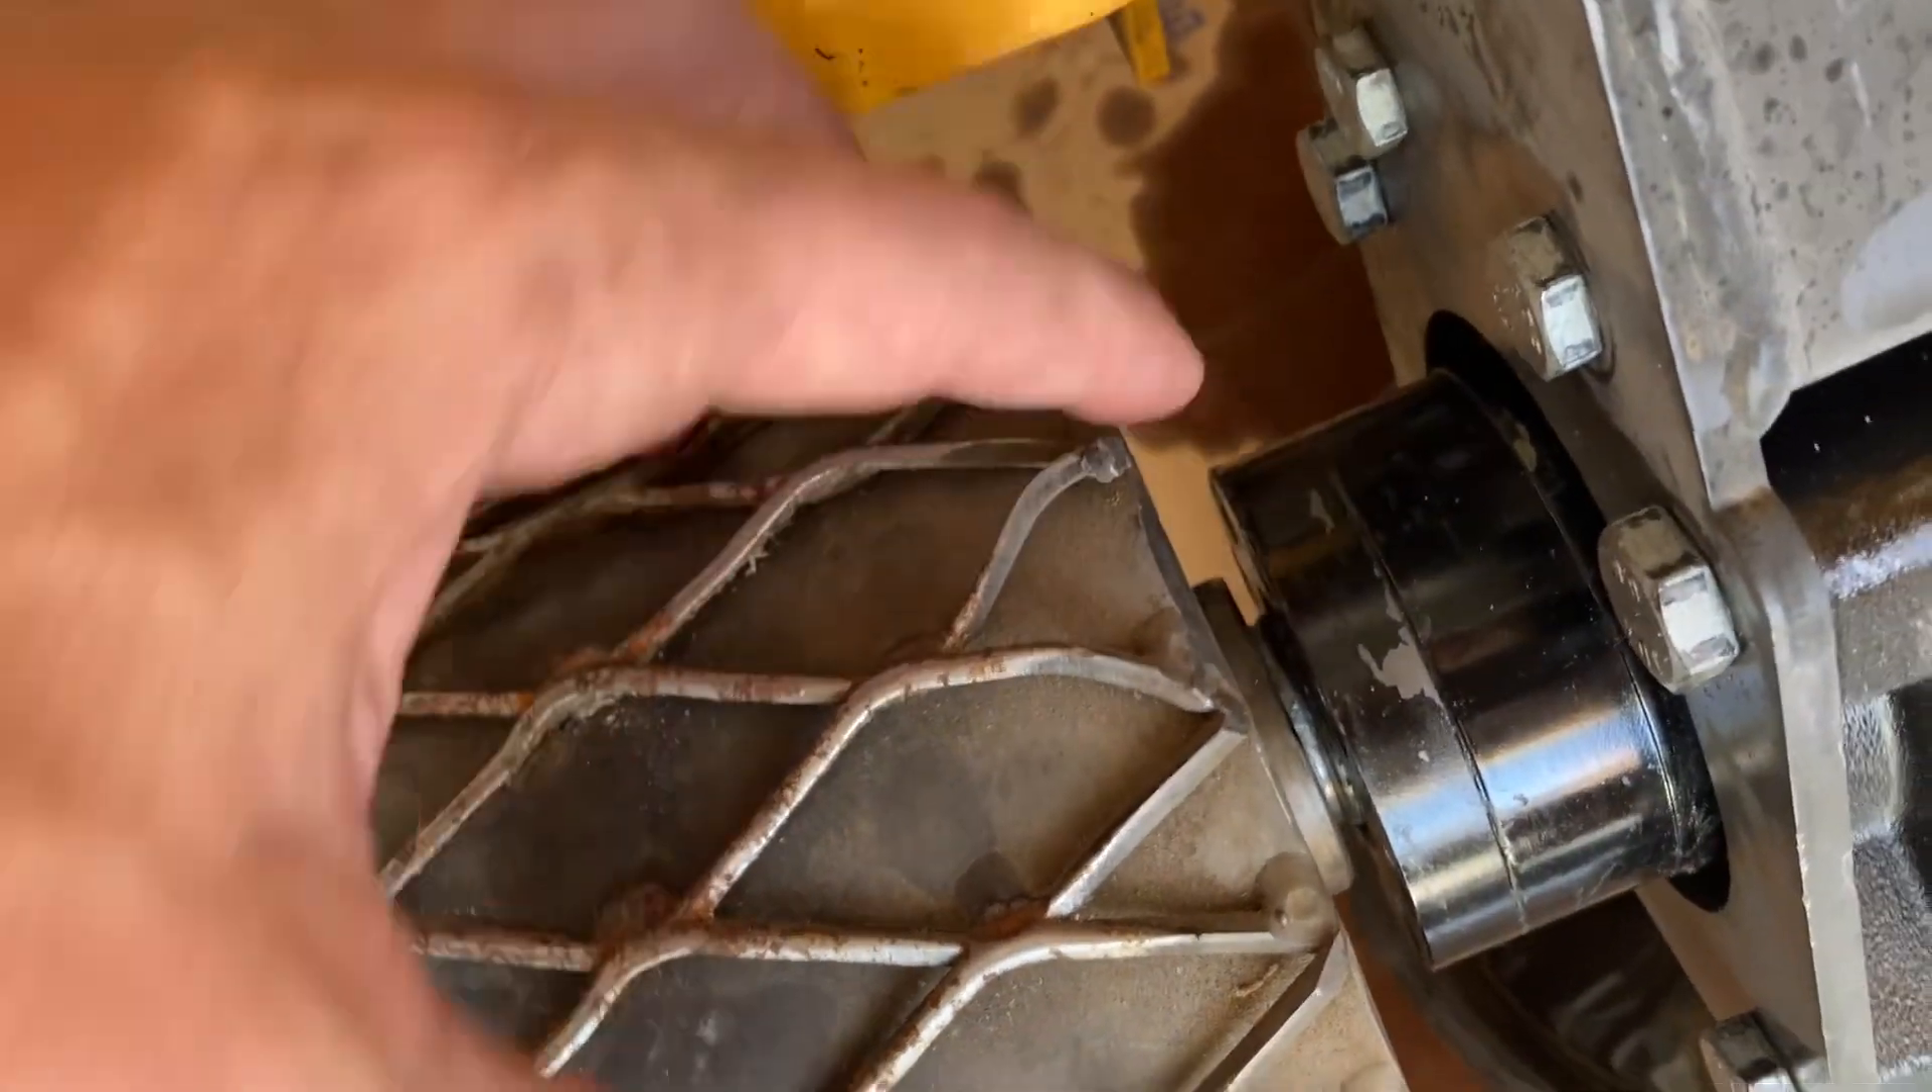We've got everything reinstalled, snugged up all the hardware, wiped down the excess fluid. We've got the roller back on there.